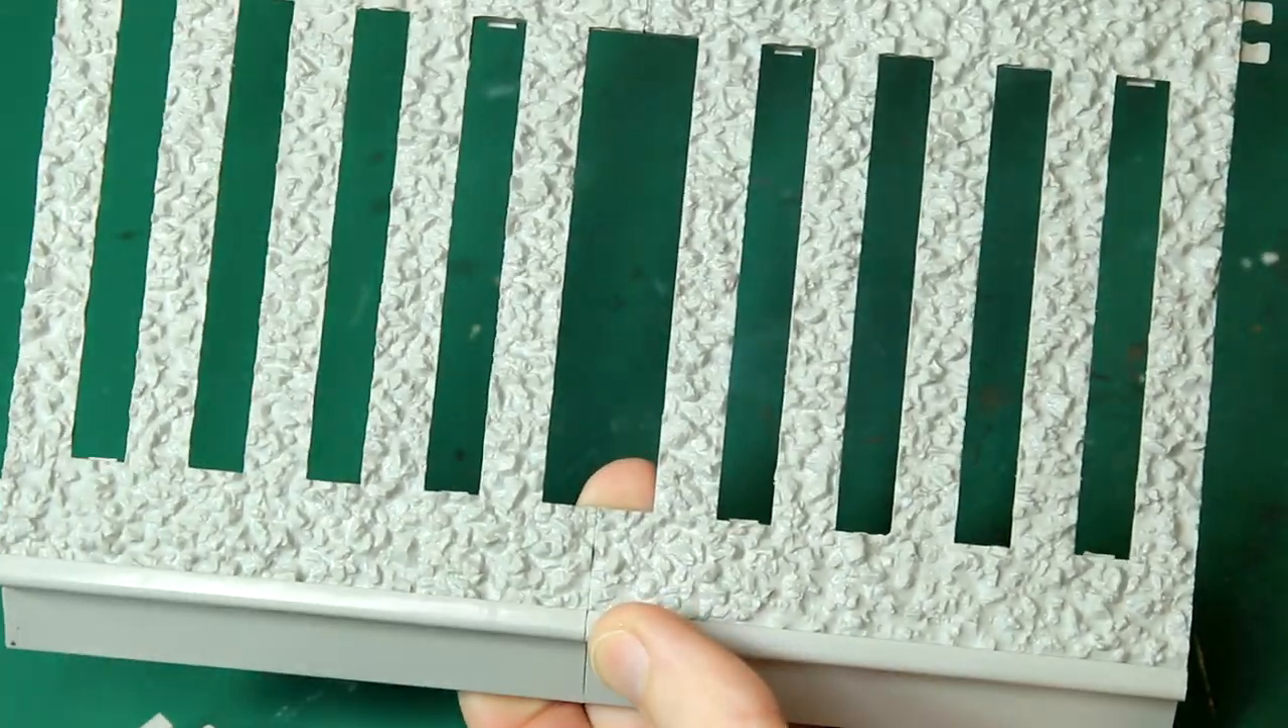I've connected them the wrong way around, so I've got that double width gap there in the middle, which is not correct.